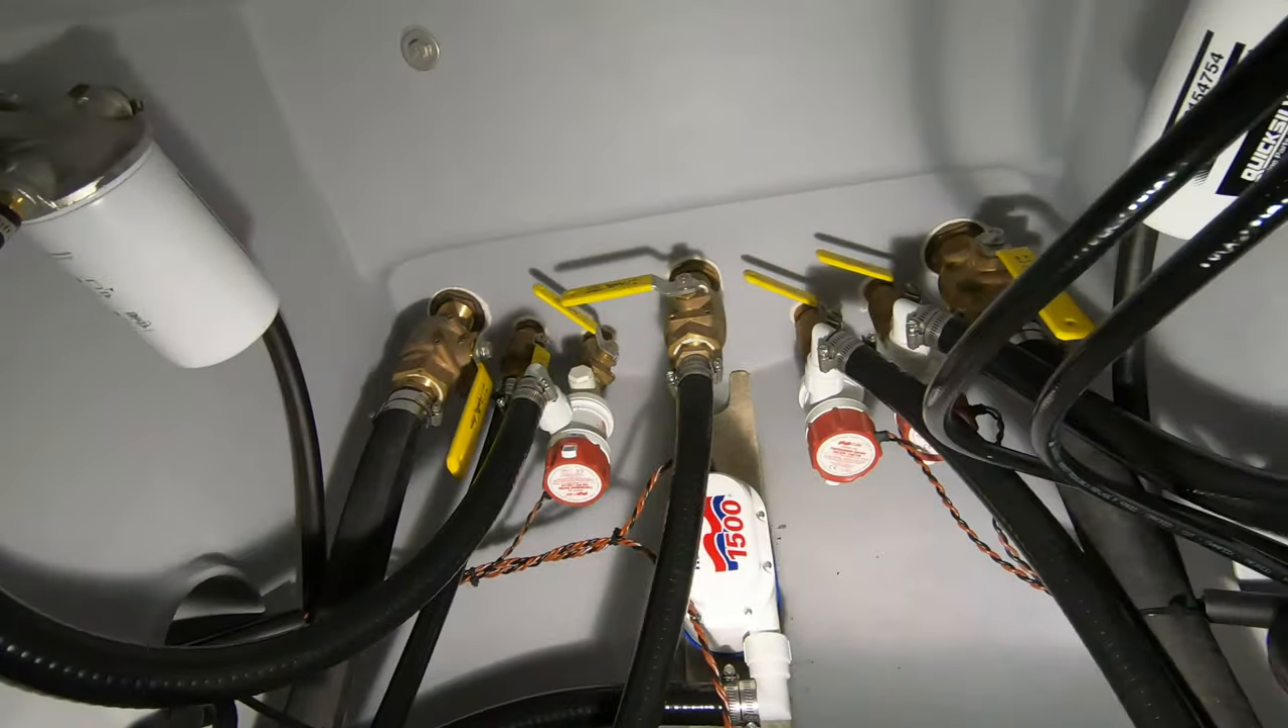We got all the bilge pumps and livewell pumps and hoses connected.